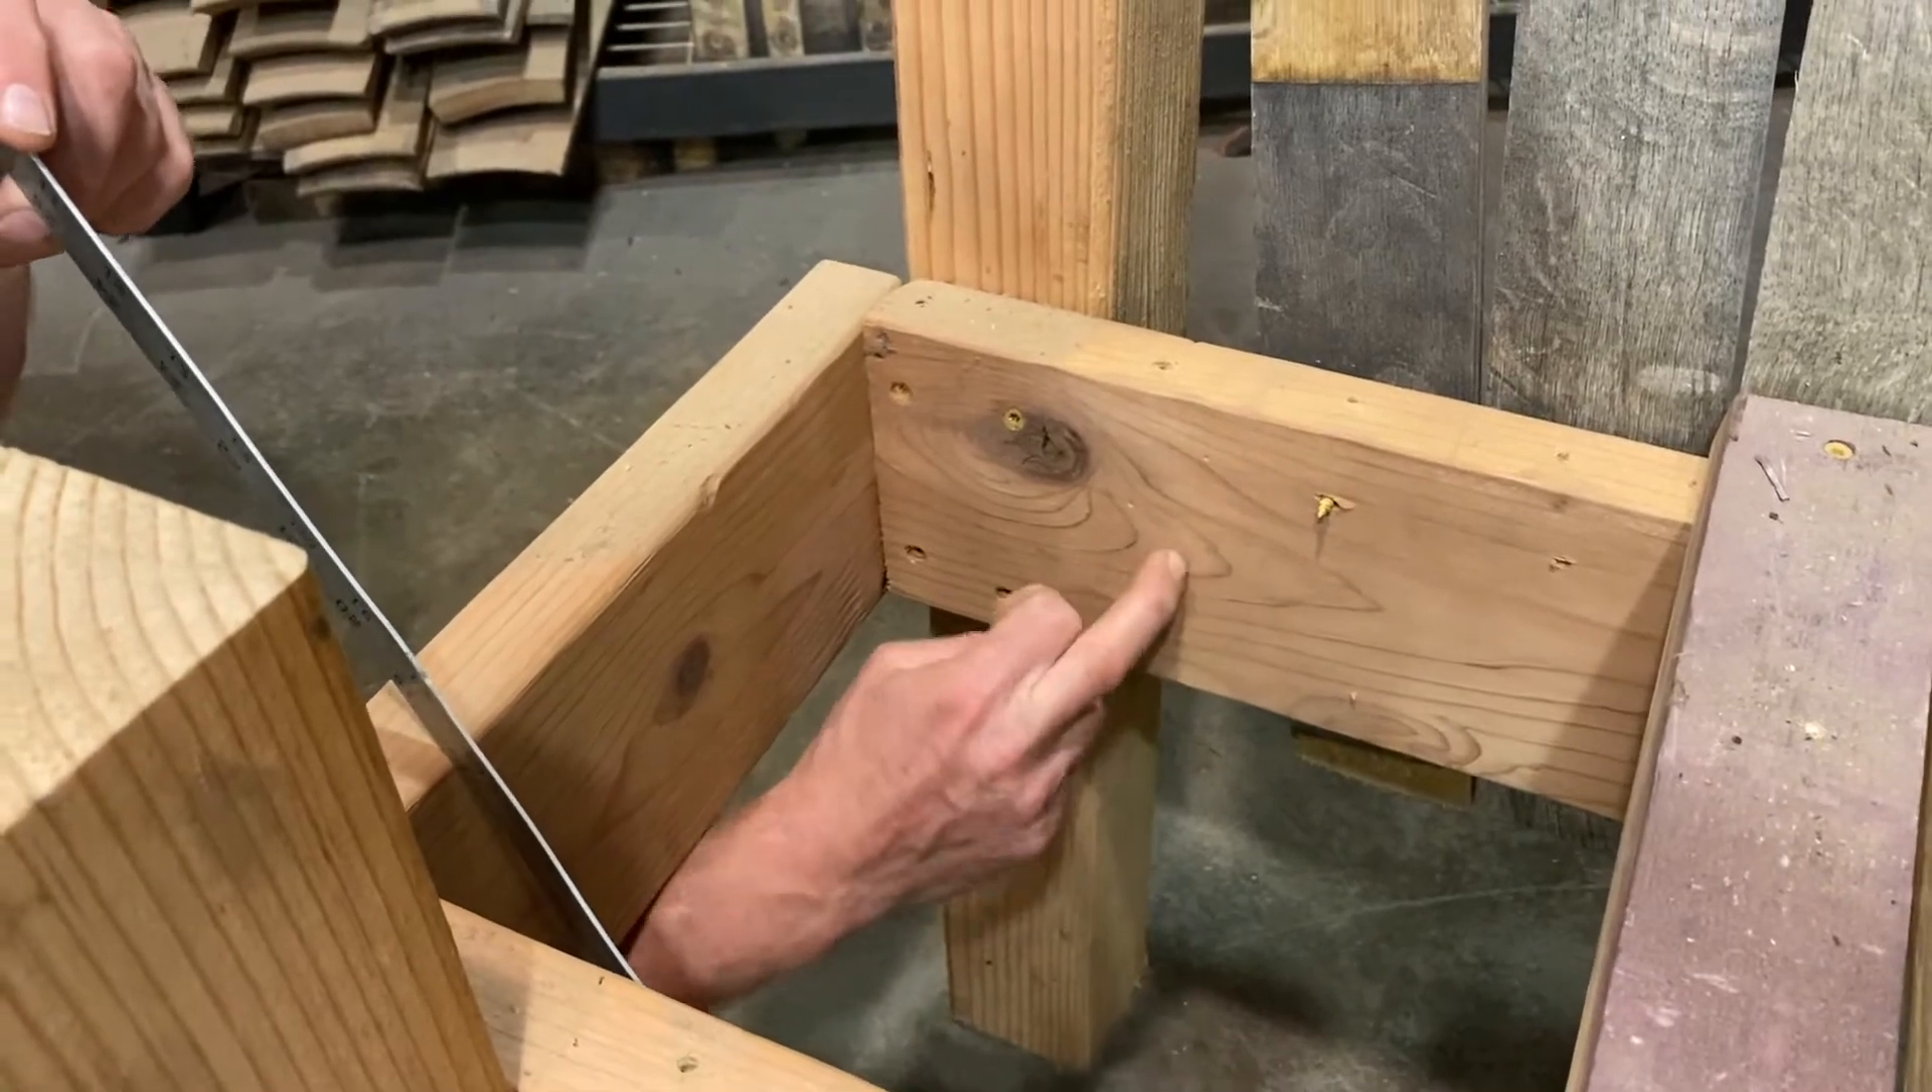And you will have successfully attached the base to one of the legs.